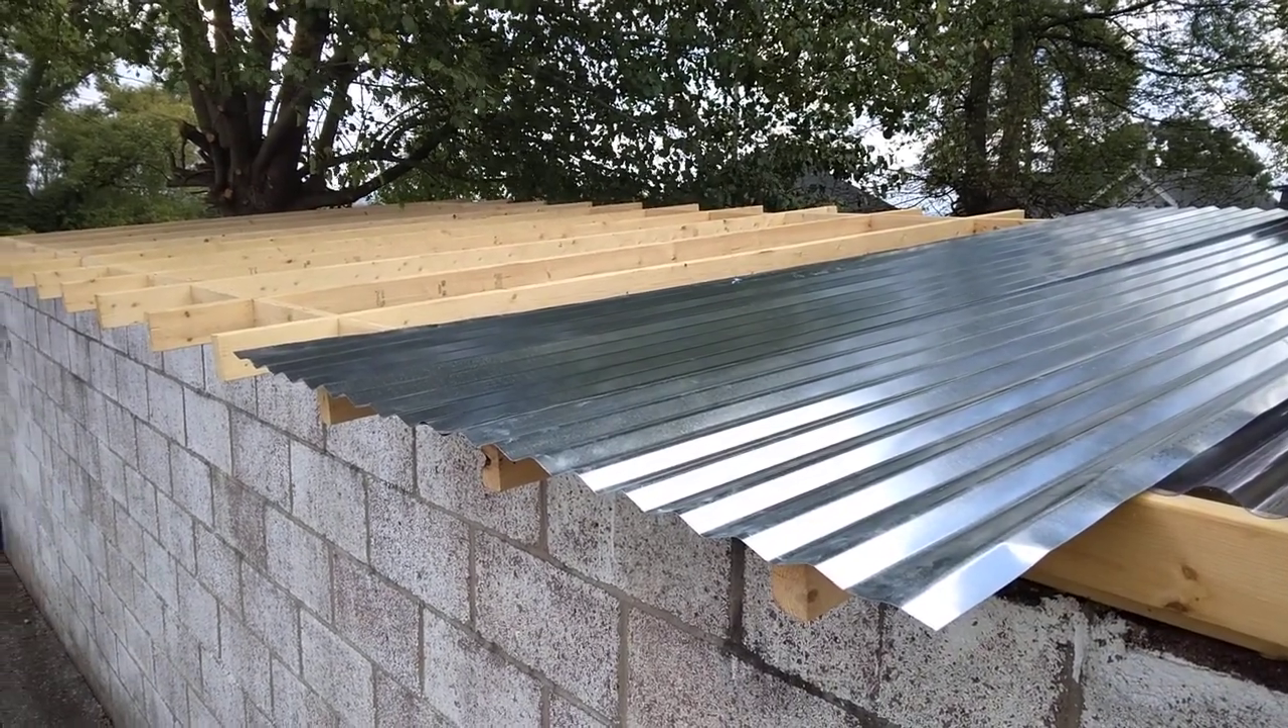And the framing's up. Seems to be holding without mid-span blocking. Now someday, if this tin wants to be removed, you could go with plywood, tar paper, composition shingles, gutters.